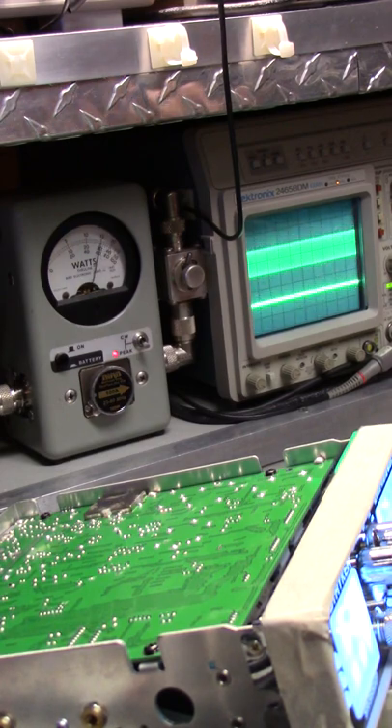I don't even have the lids on yet.